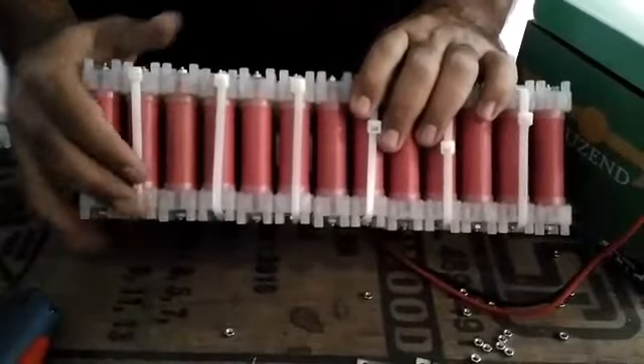So, you see the tie belts and the pack is really firmly tied into place.